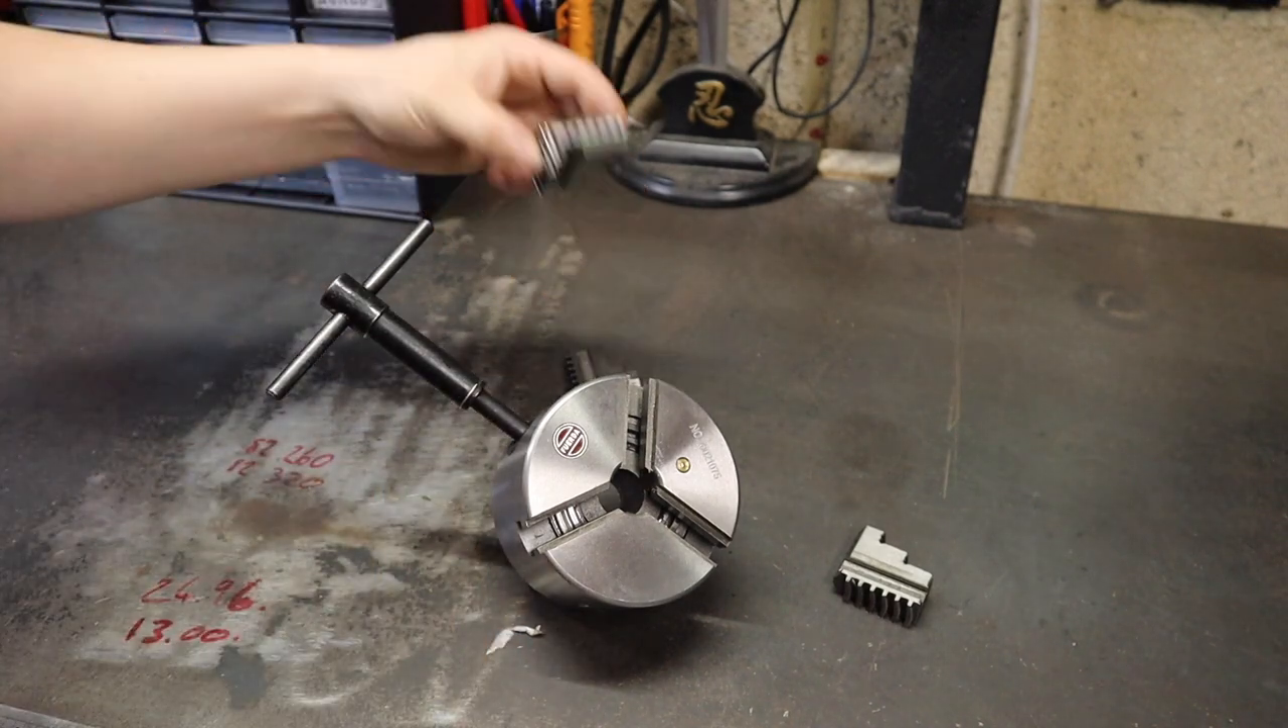So we've got our jaws all out and I can see a lot of swarf on there already.